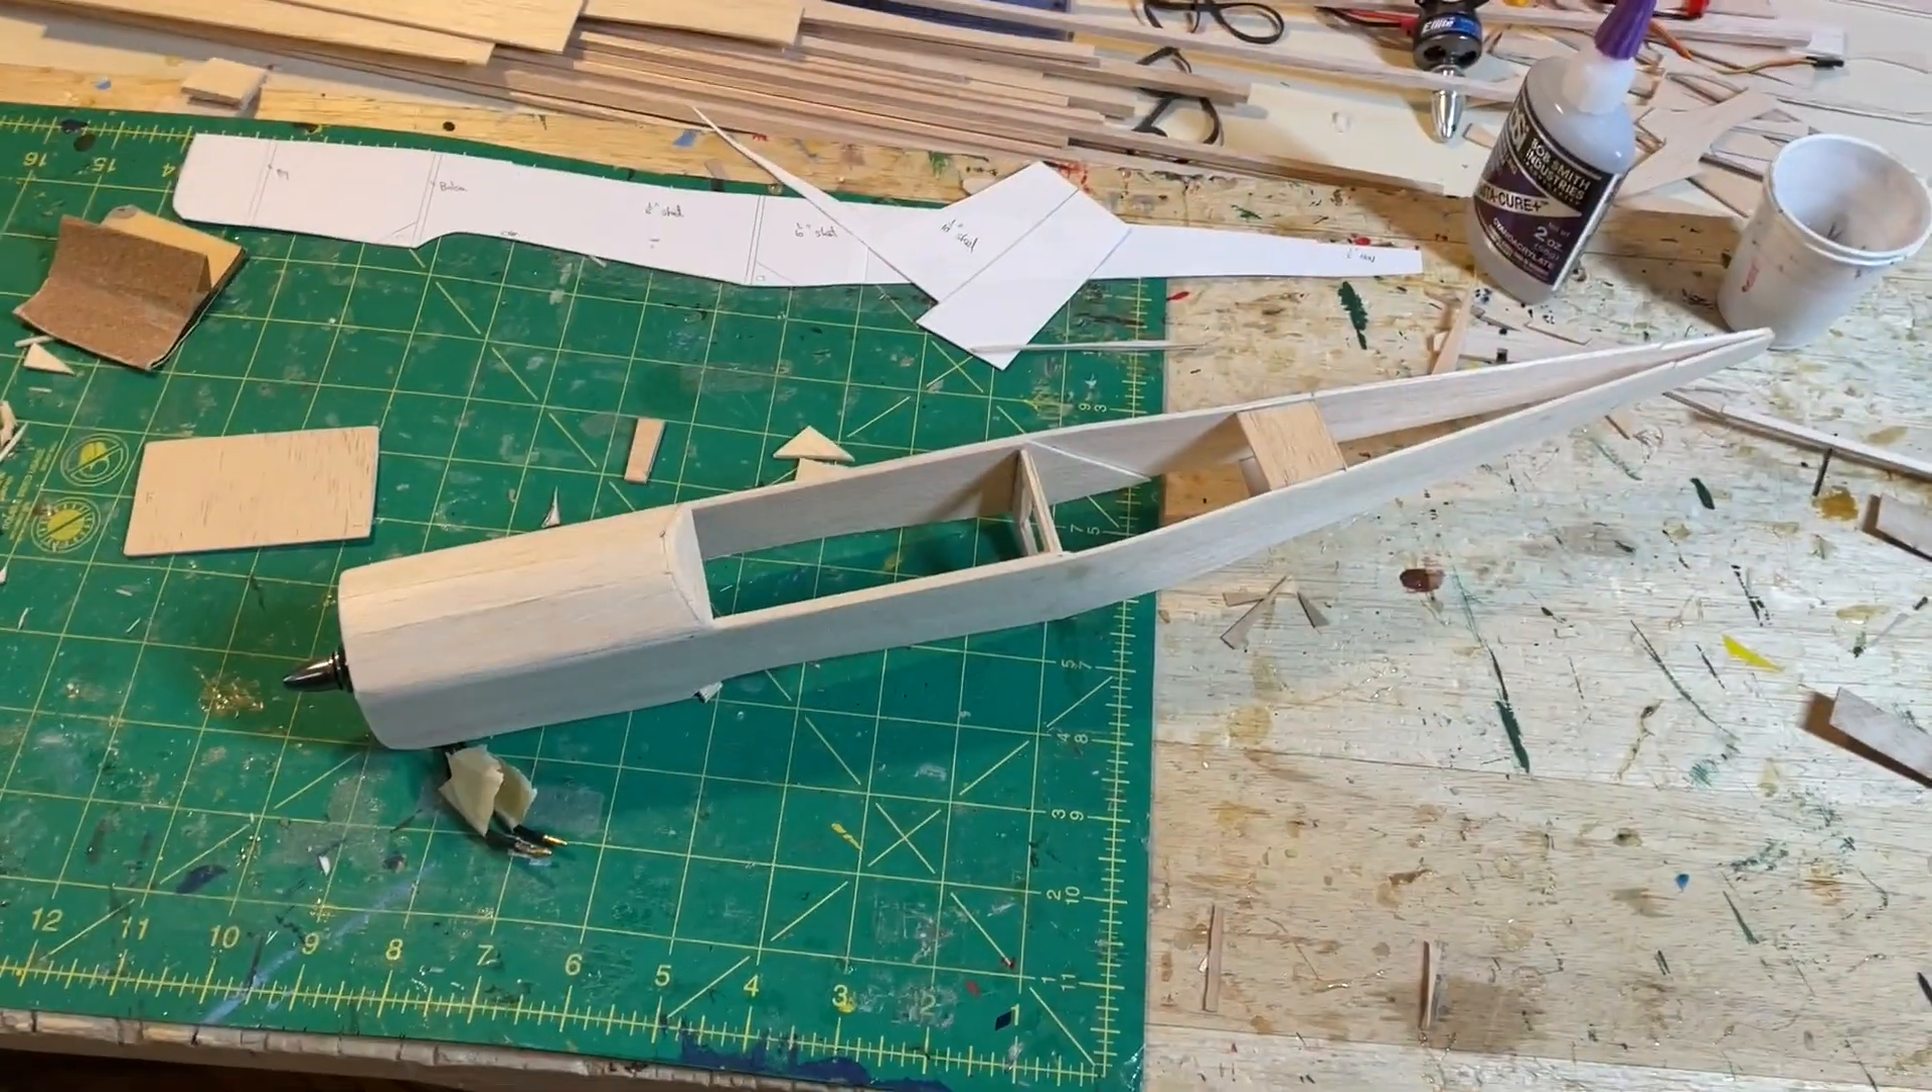These are the fuselage sides glued in place.